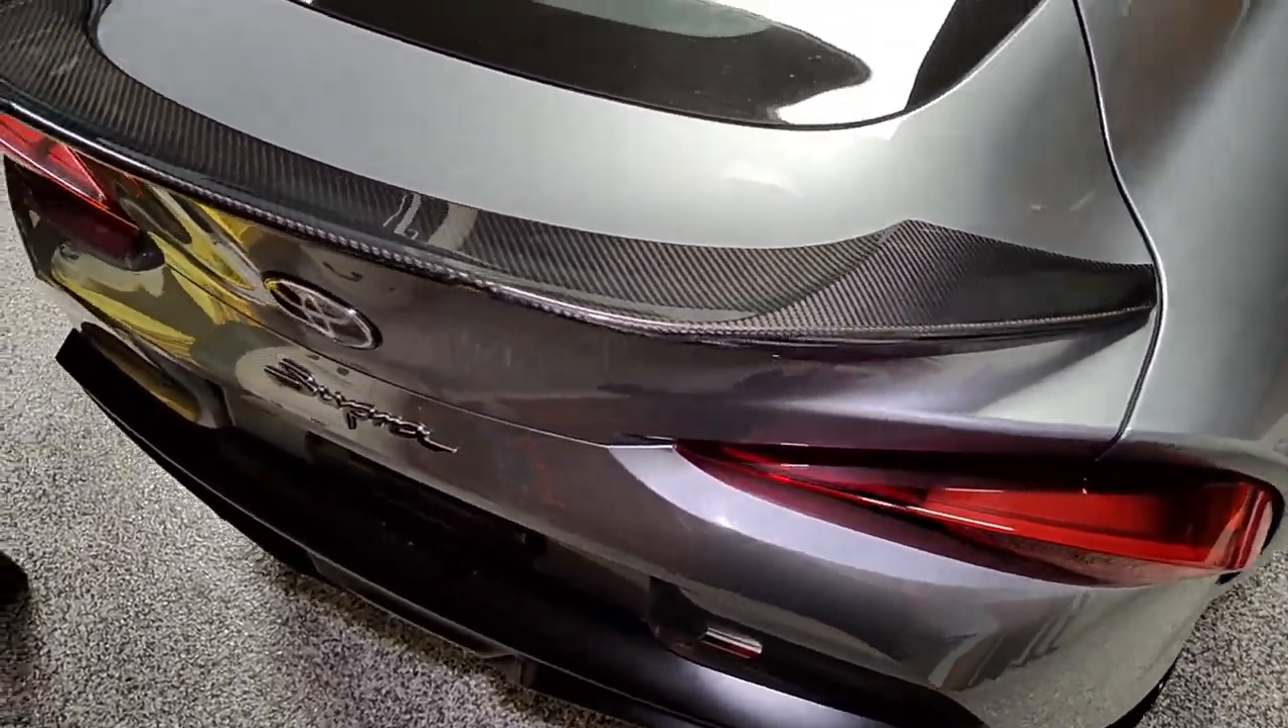And here is the alpha spoiler from a90 shop uh completely installed.